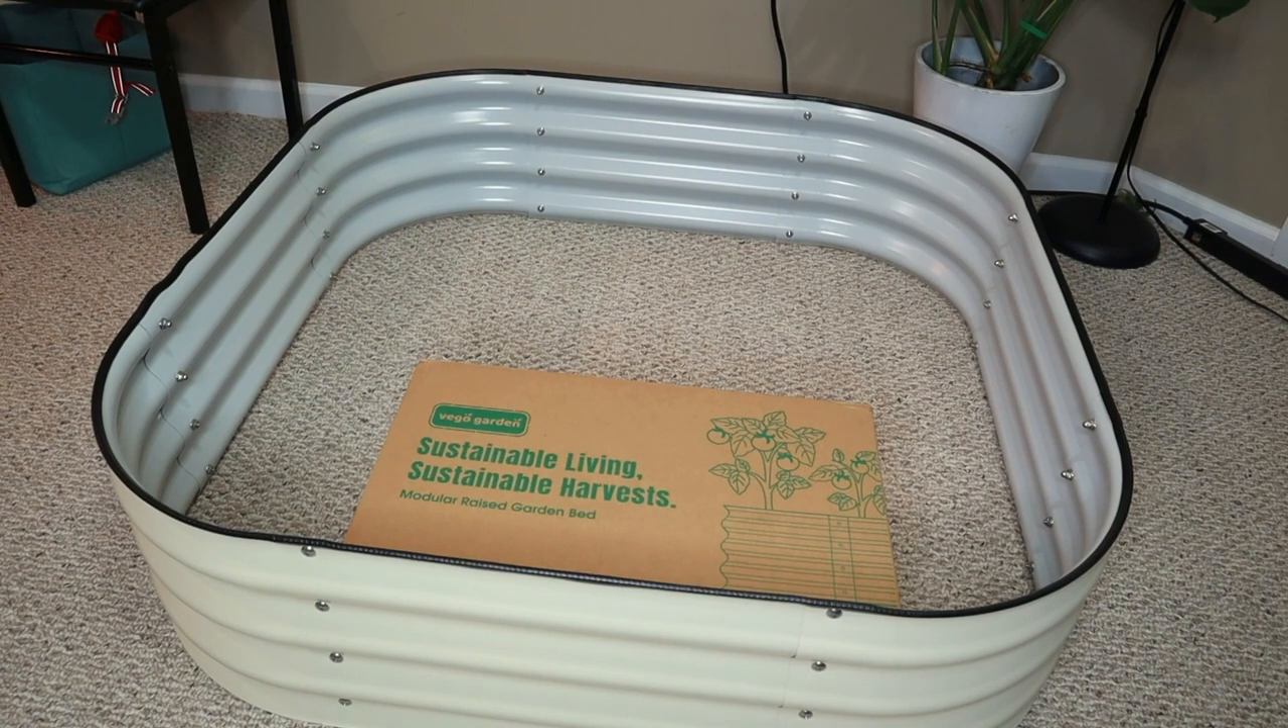So that is the garden head all set up.